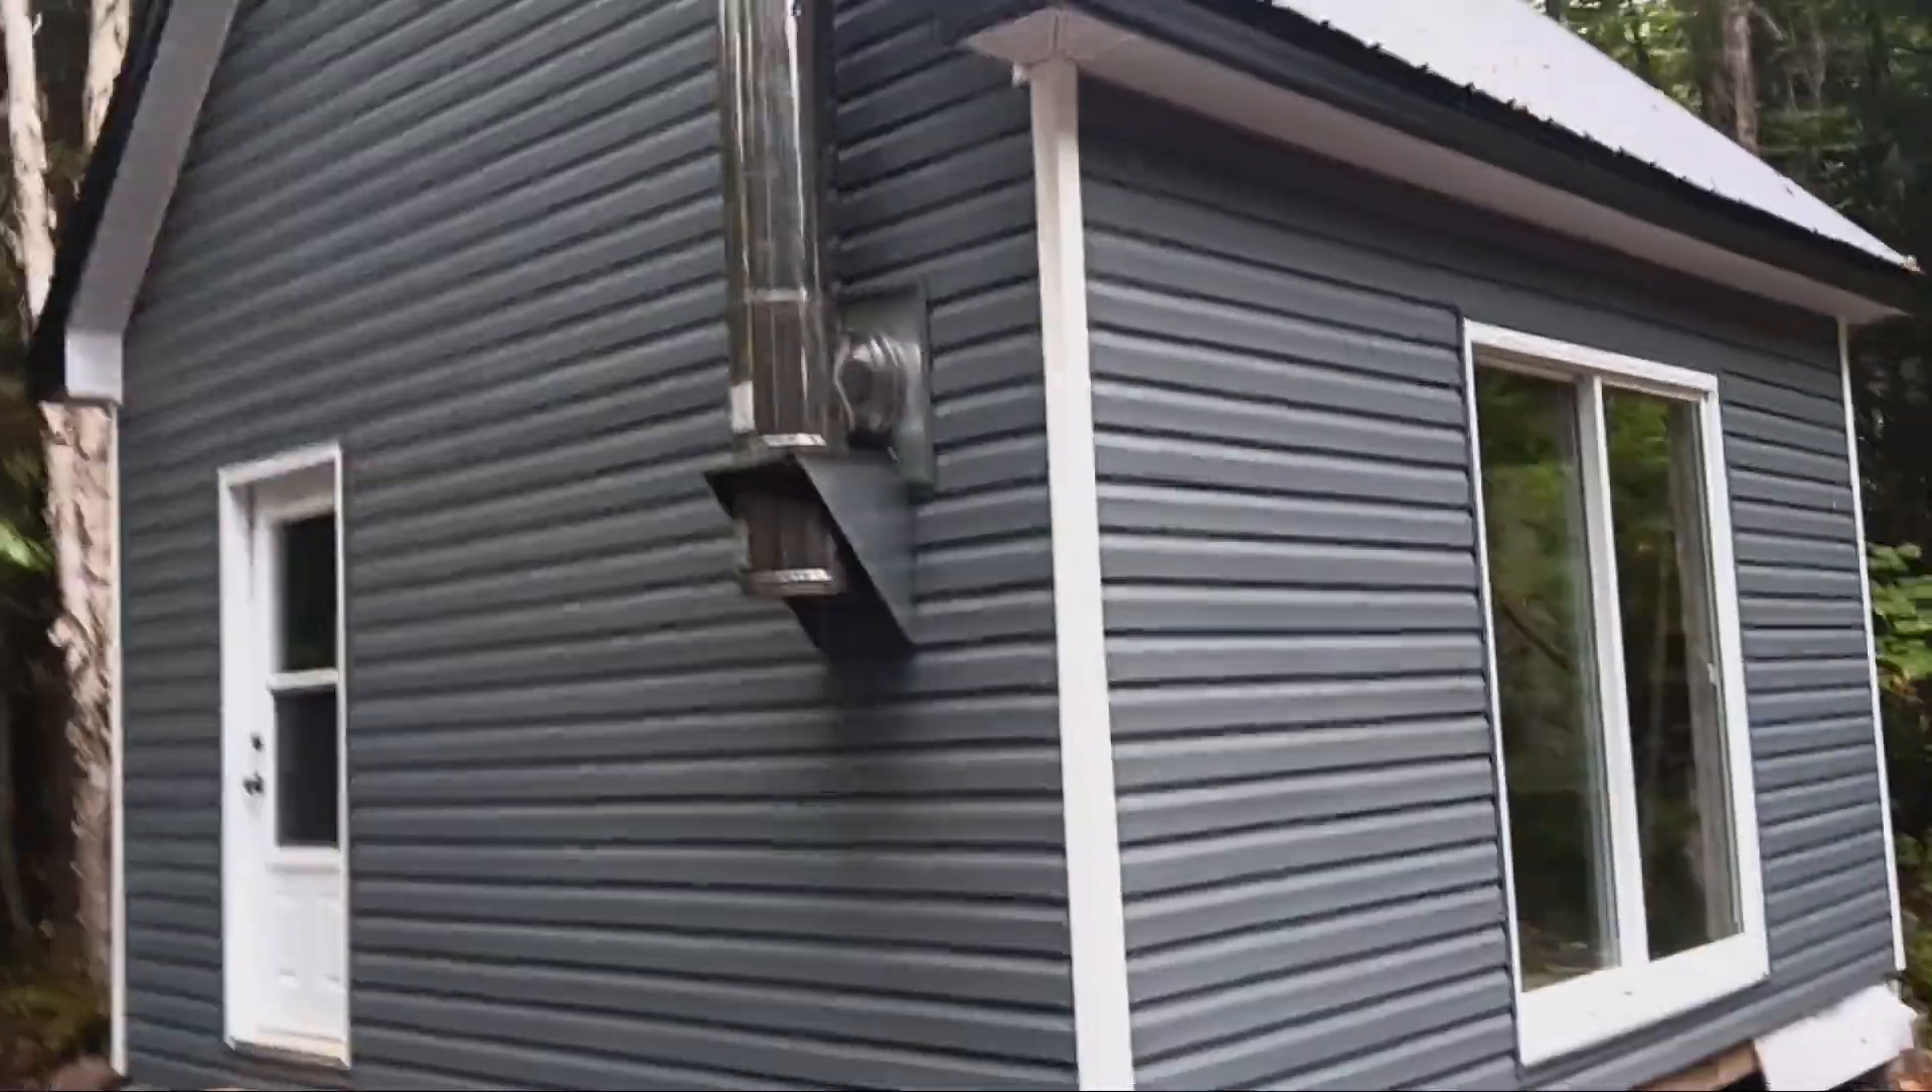I've also did the hardest part of the chimney which is to install that wall thimble to go through the wall T you know just that first starting point for the chimney.